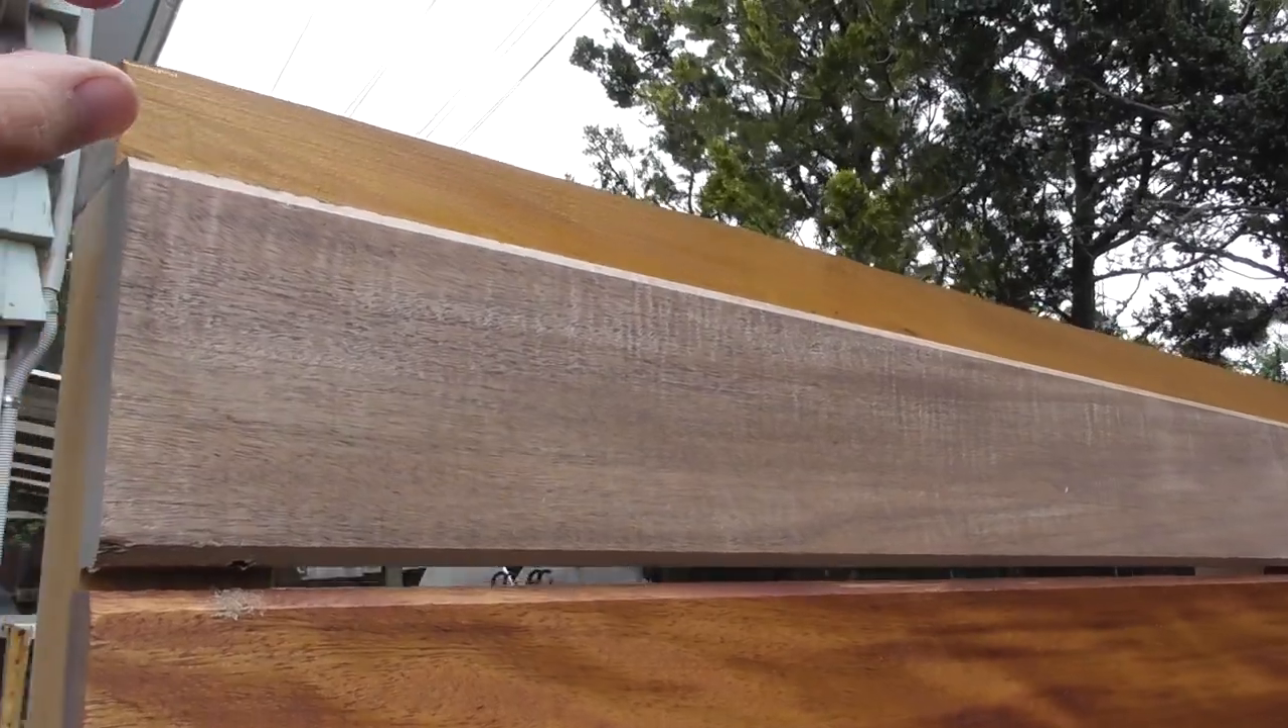So I've put another piece of Vitex on the top here and we've got this gap here.